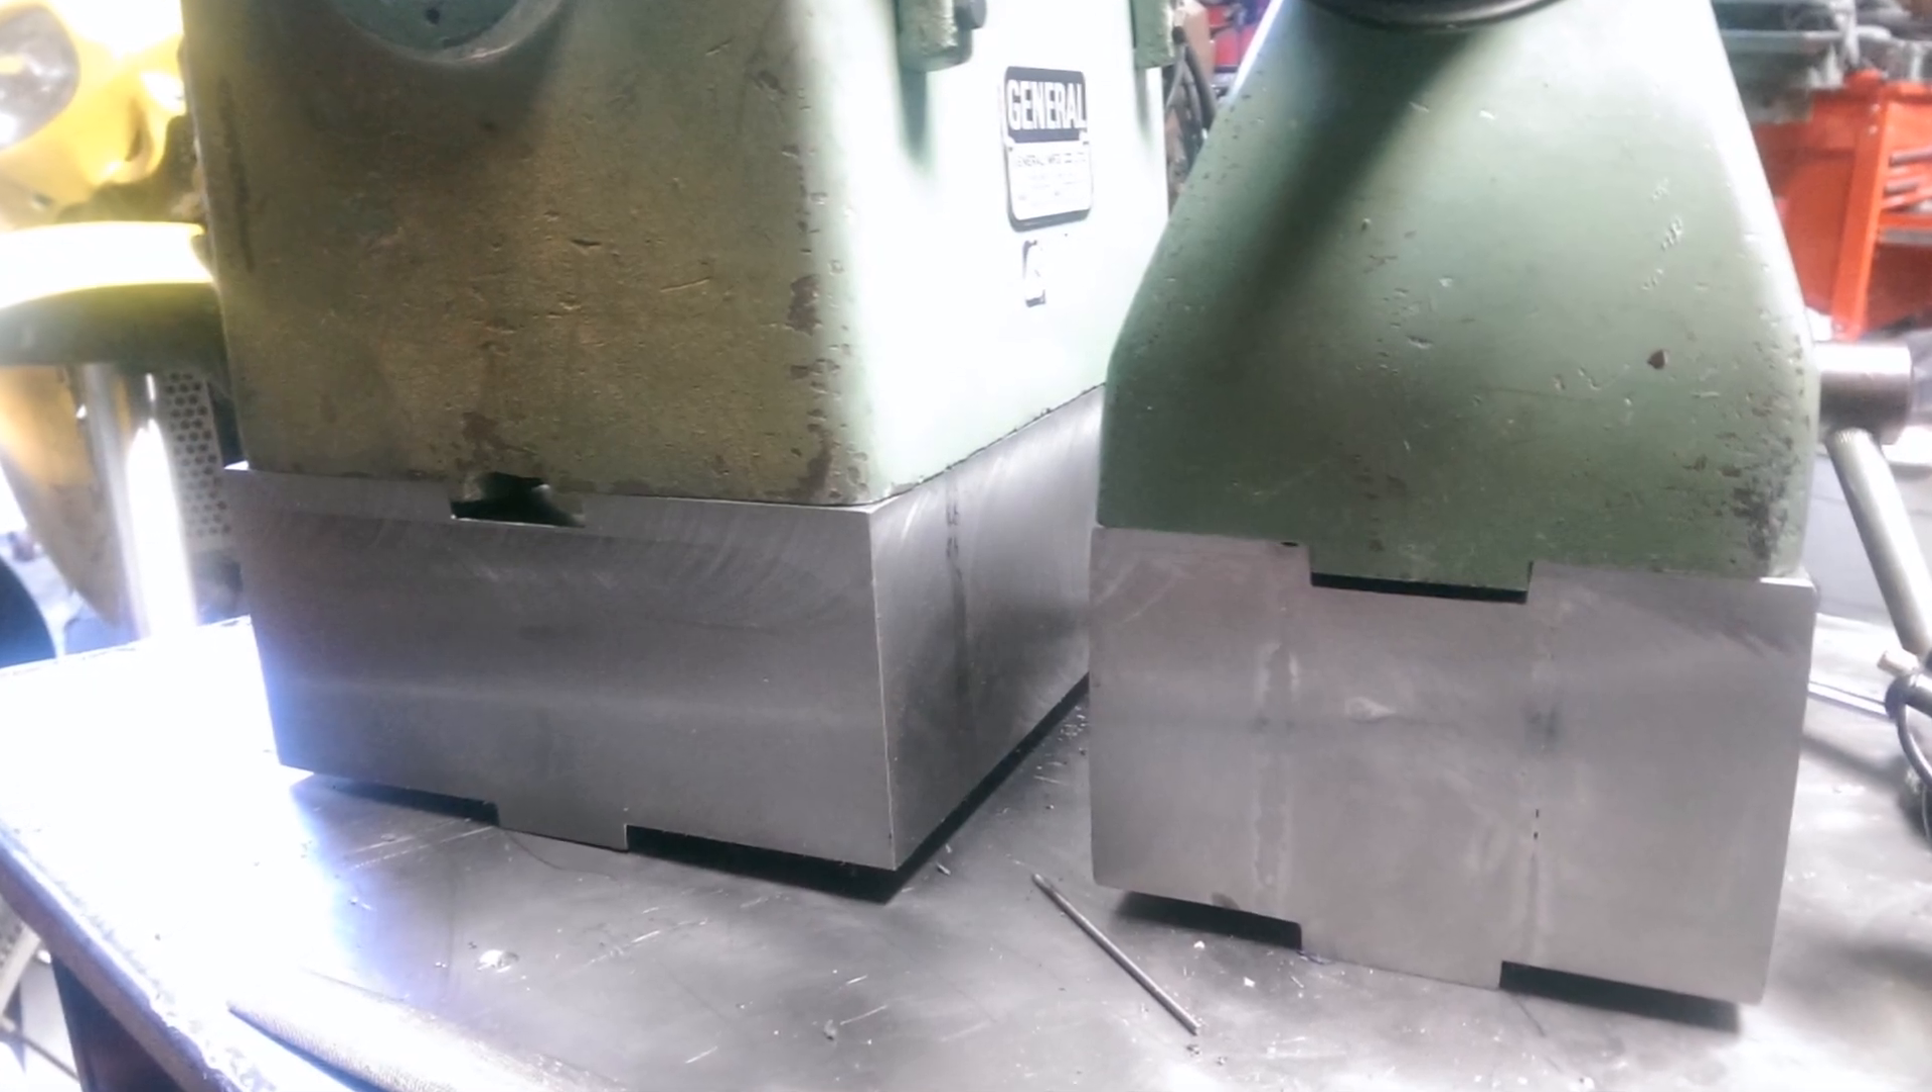Here you can see the blocks with the blade parts sitting on them. I ended up with a real nice fit.